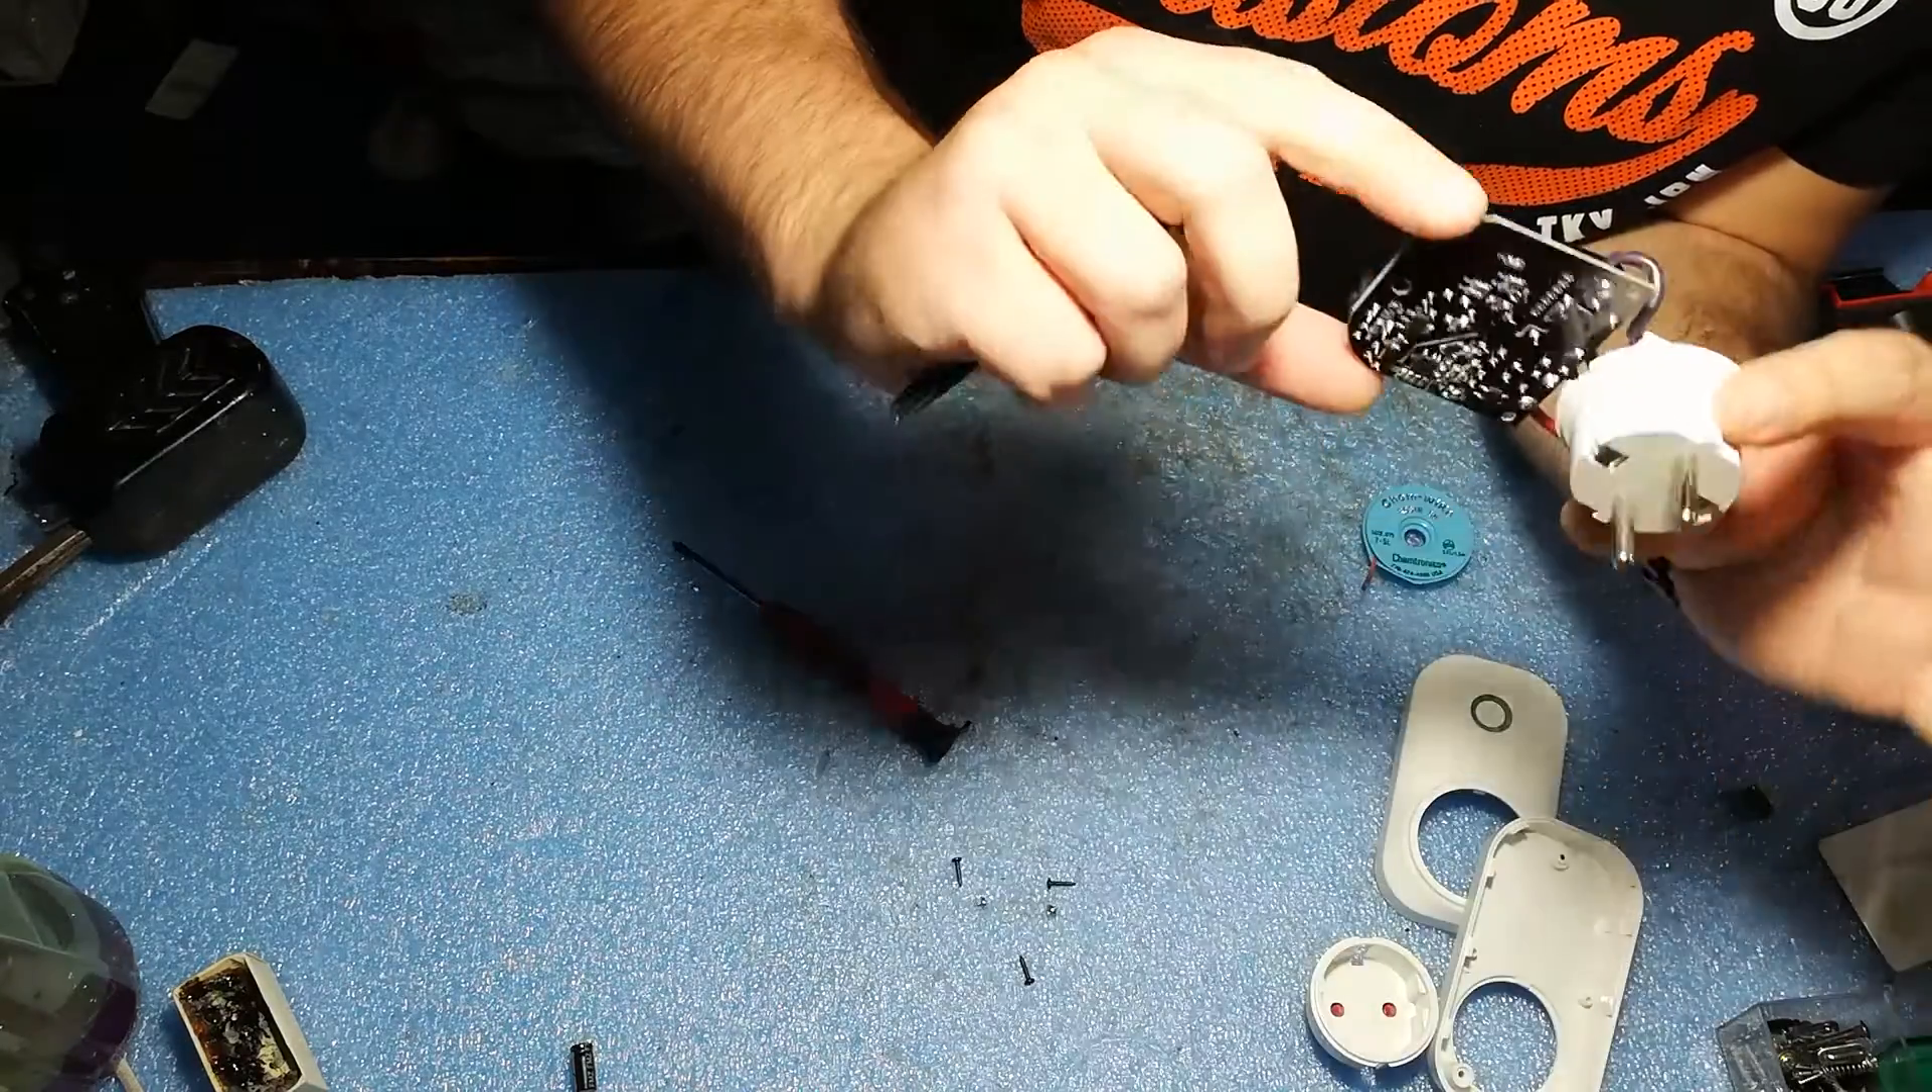Now we have the entire PCB board out.